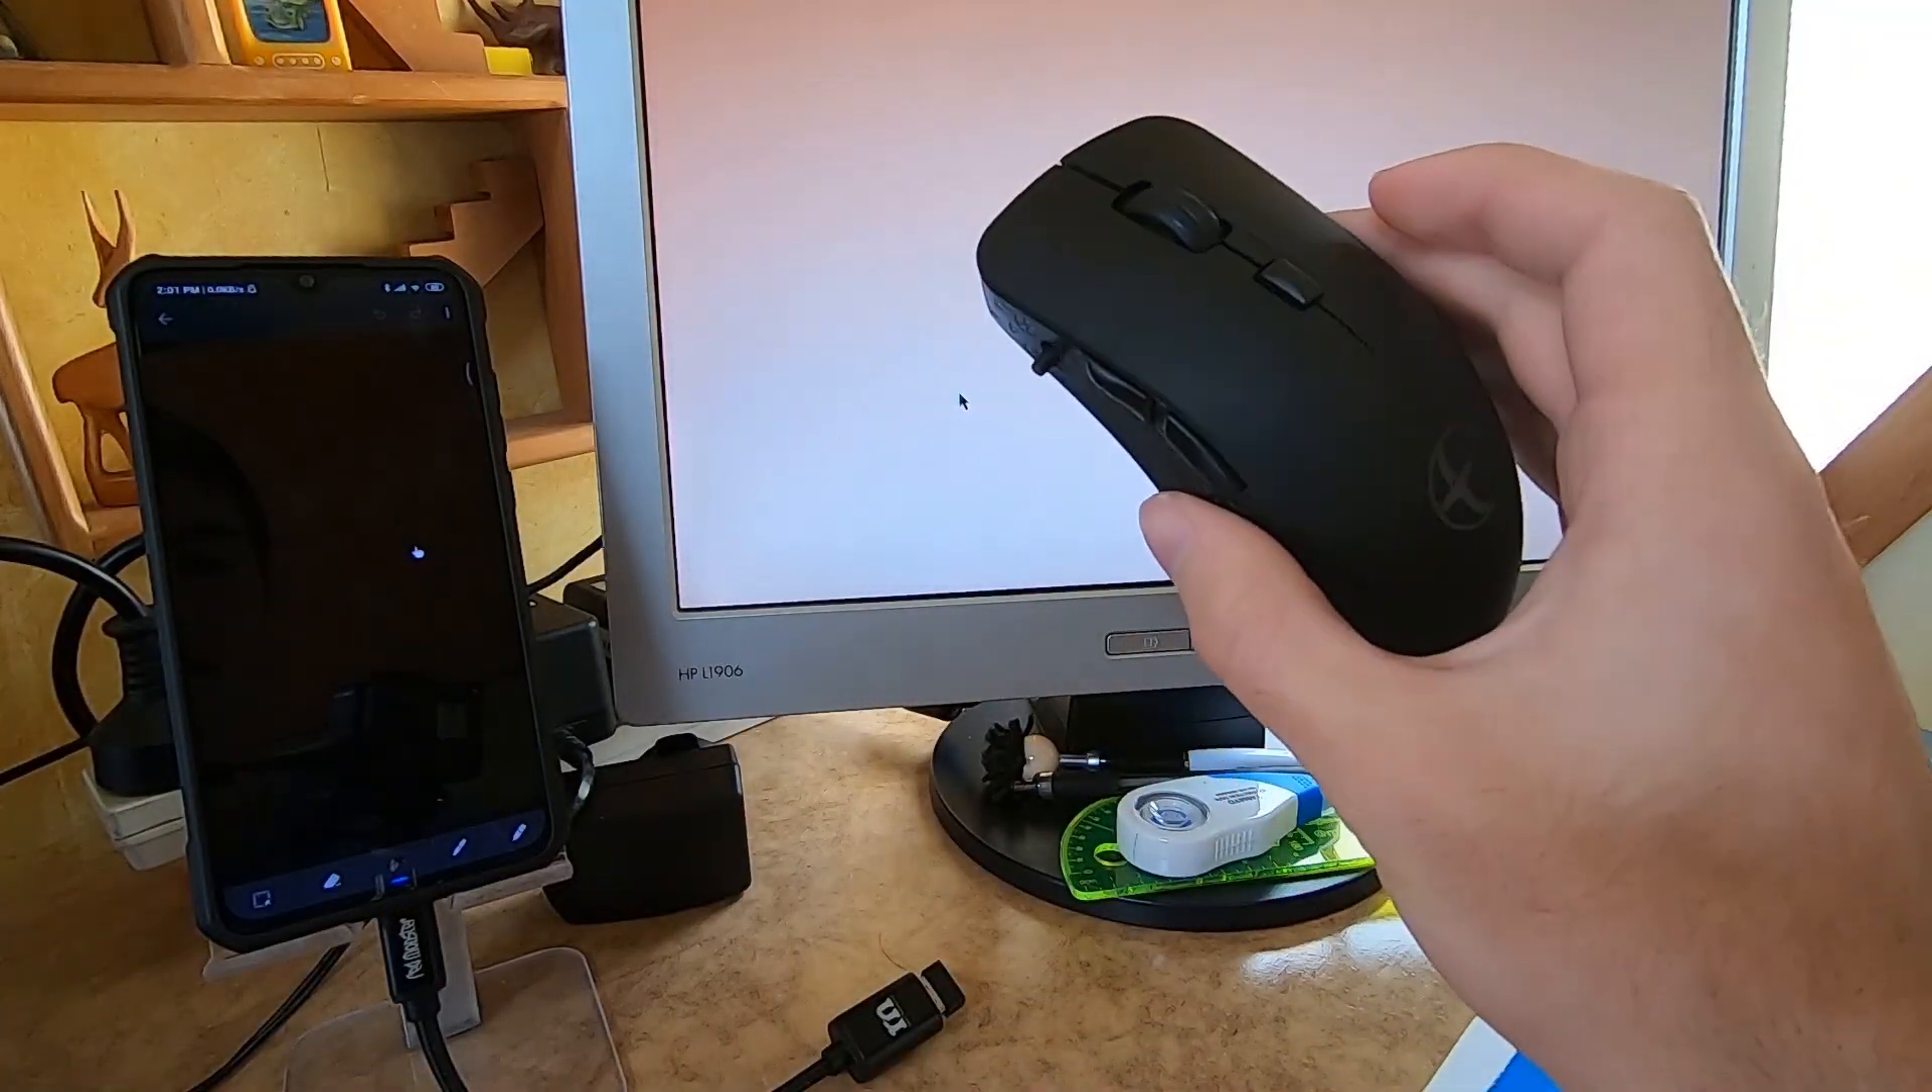The mouse is now back together, and somehow everything still works.